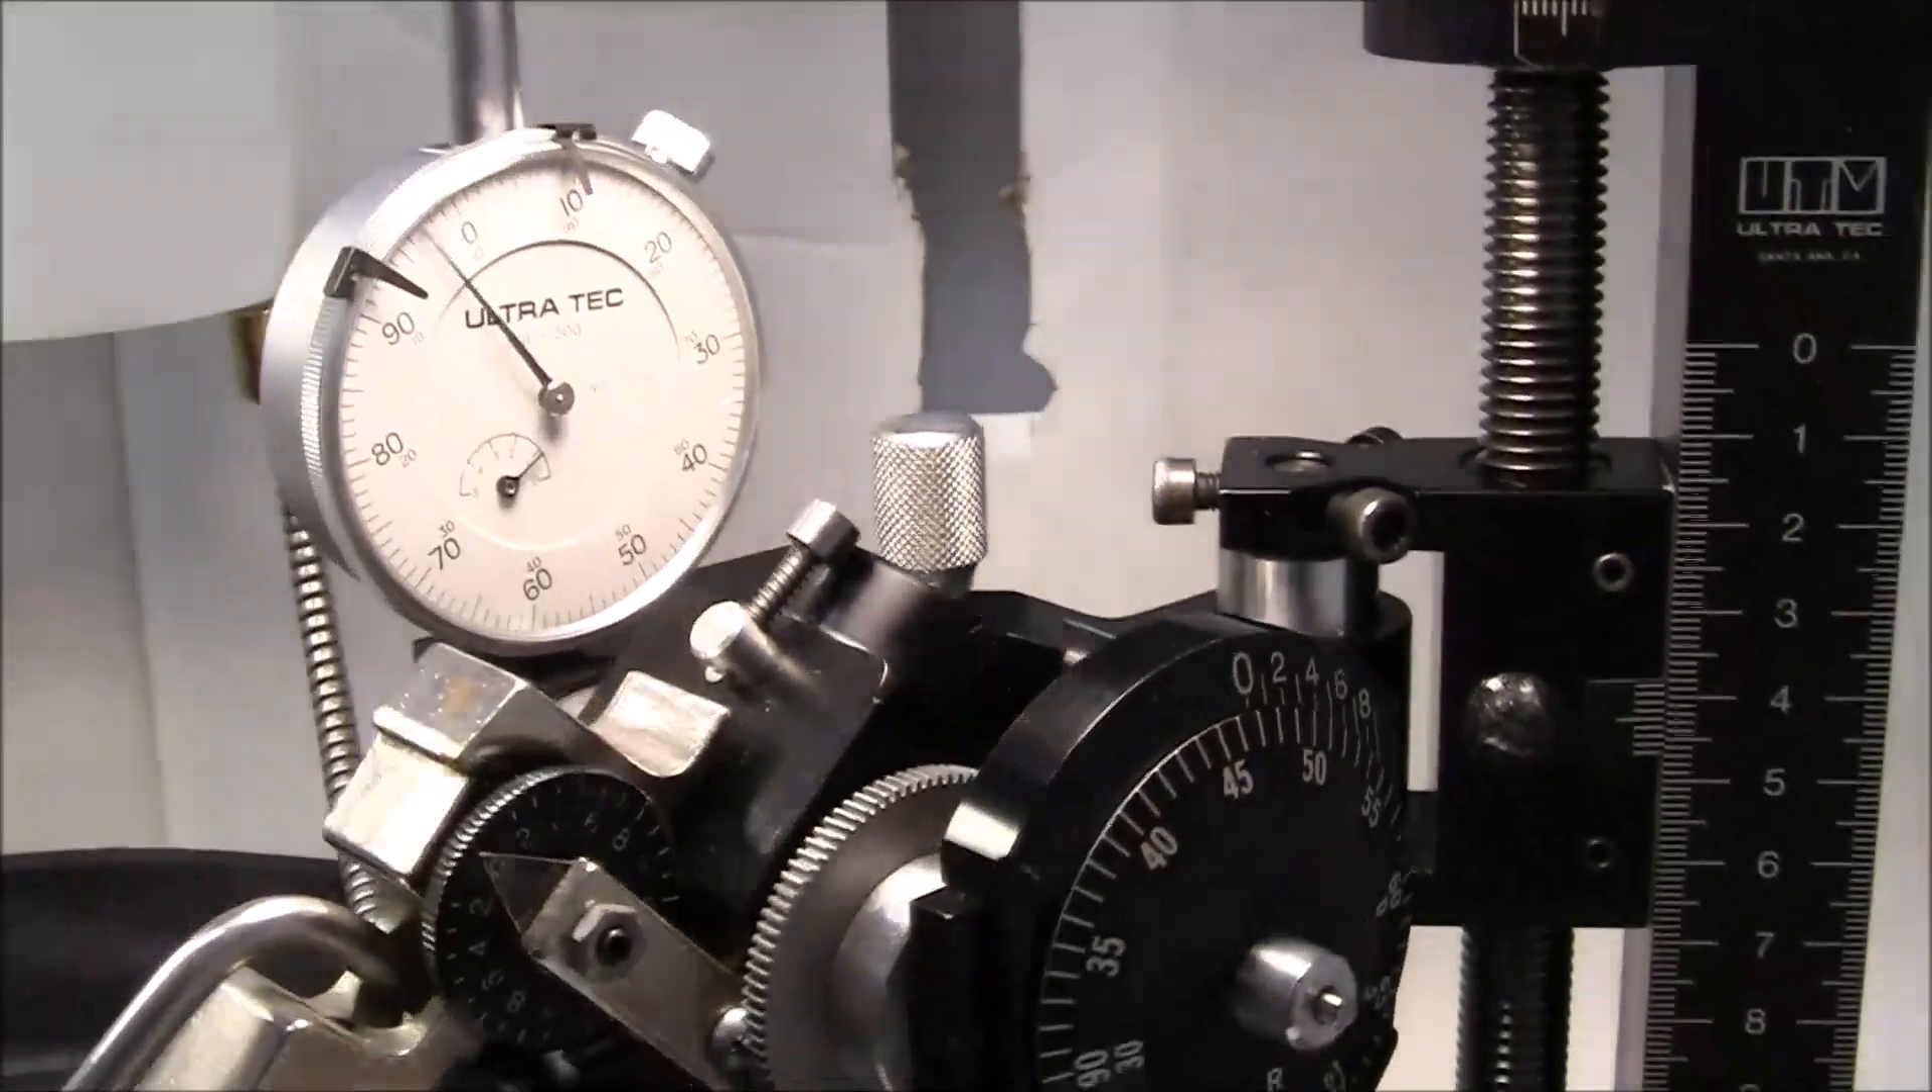The dial indicator for your down position is installed on this Ultratech.